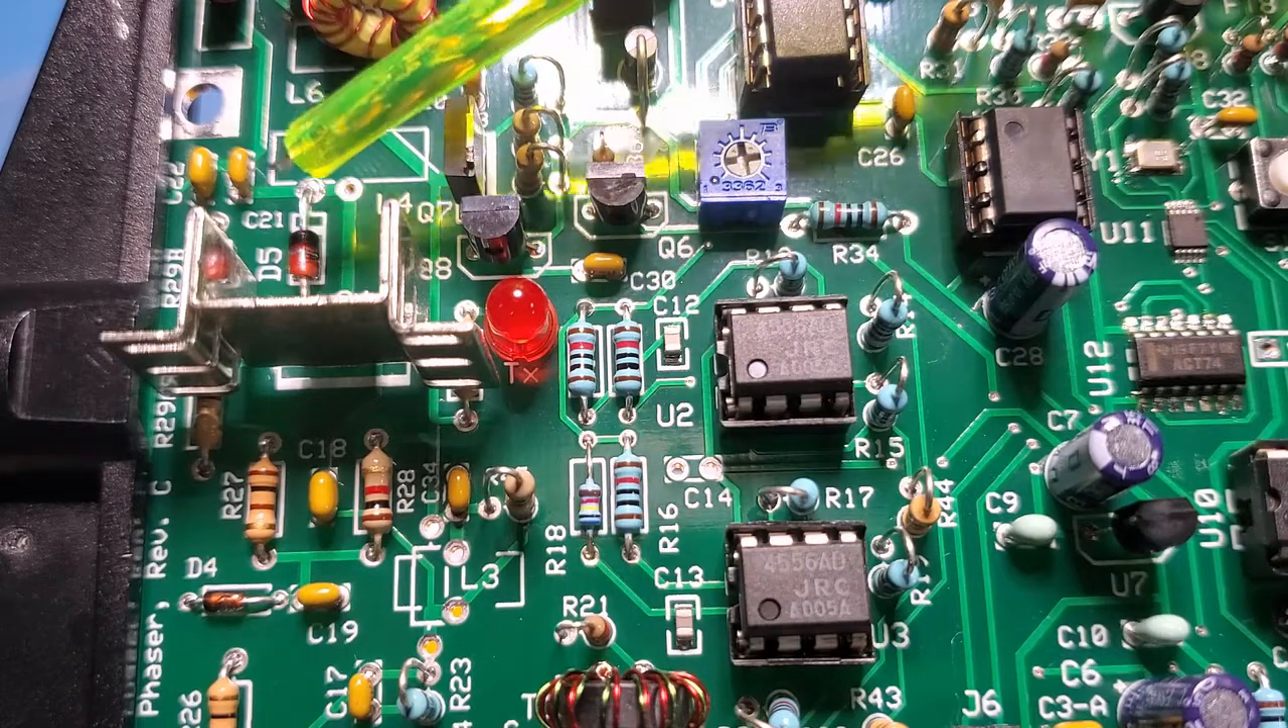Okay, so I've put together pretty much all of the PA with the exception of there's two inductors in there, L4 and L3.